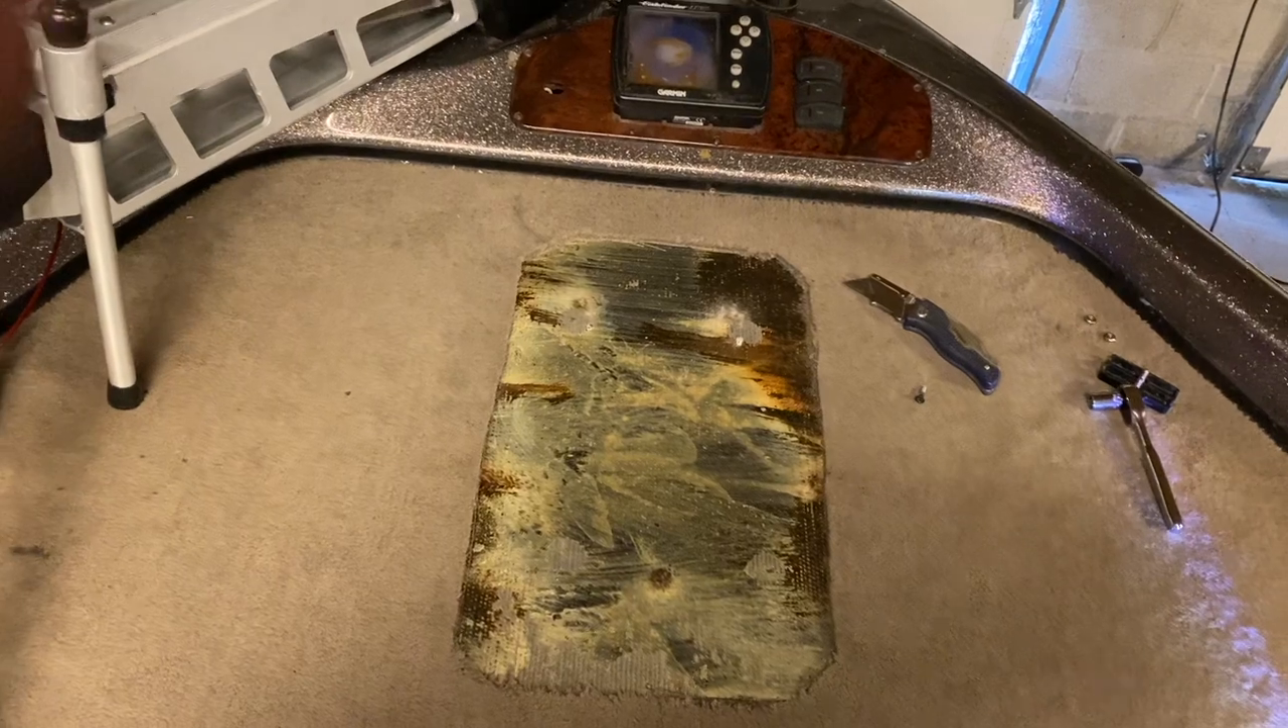So we got our carpet cut out looks really good.